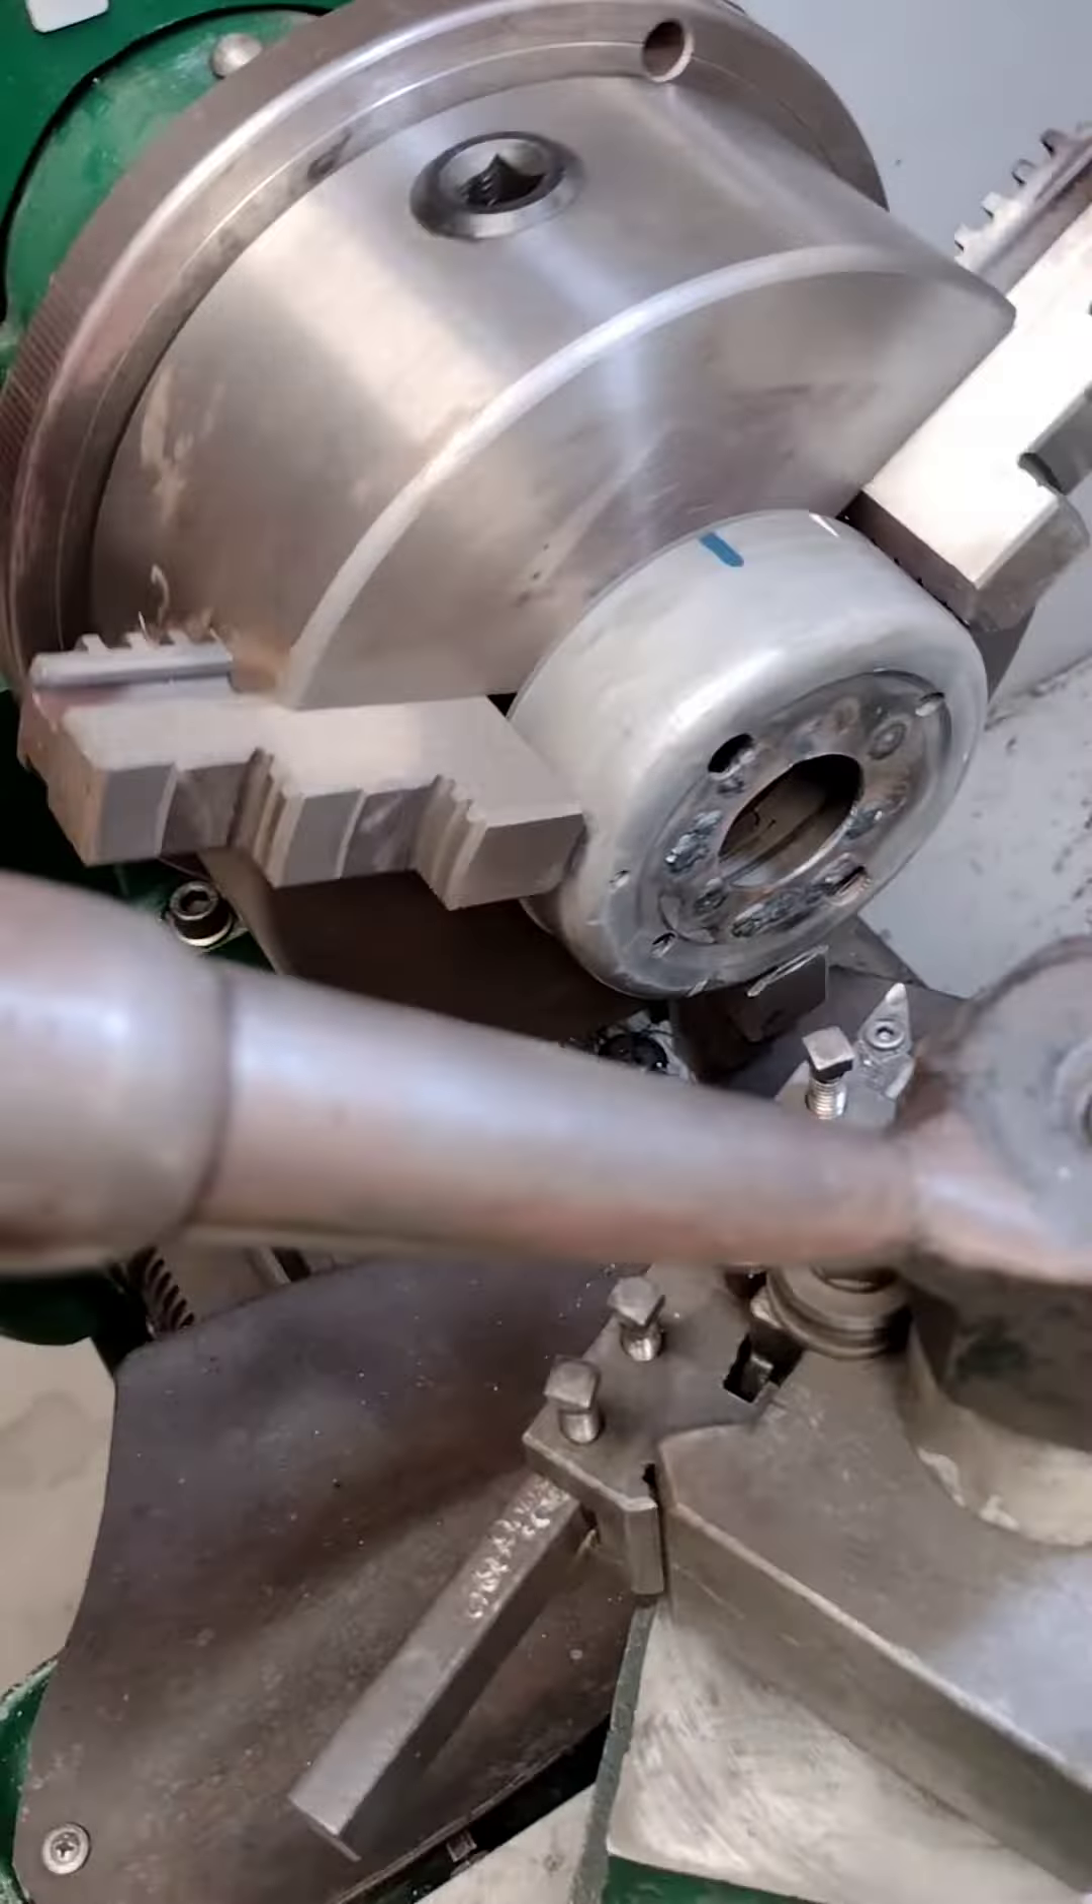Ya tengo la pieza montada sobre el torno.